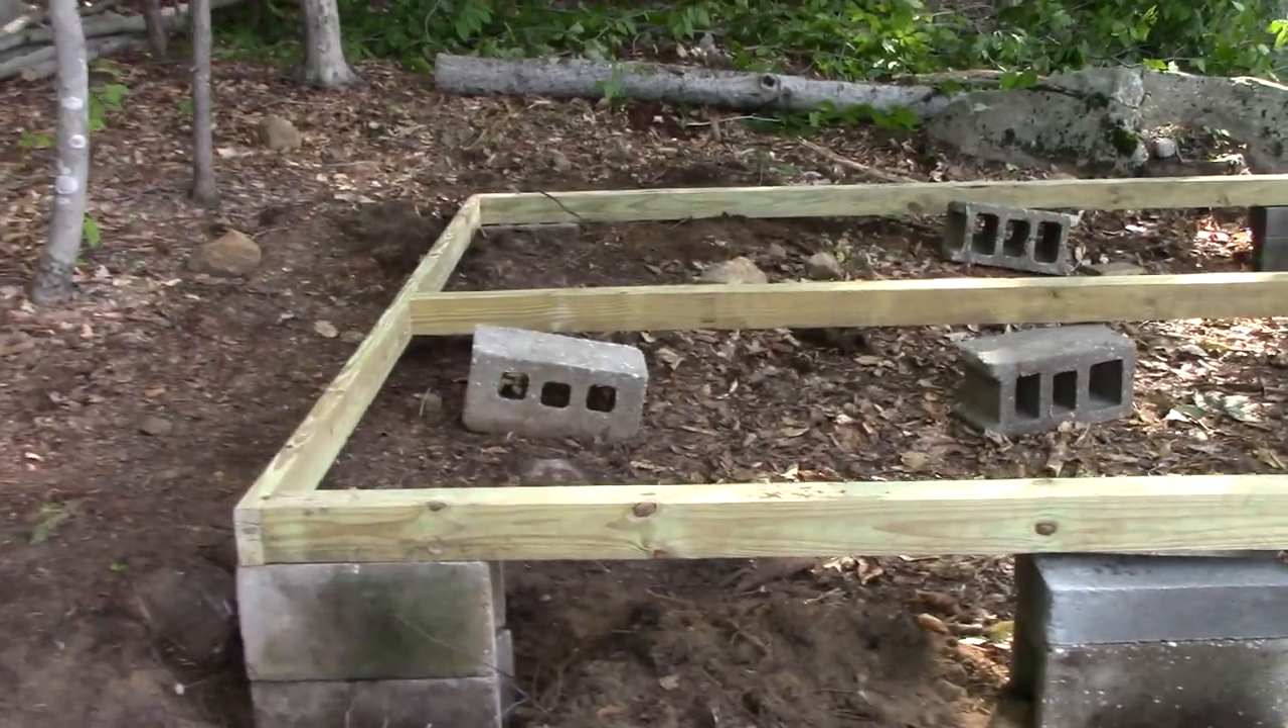We got the basic frame done for the bottom of the shed.